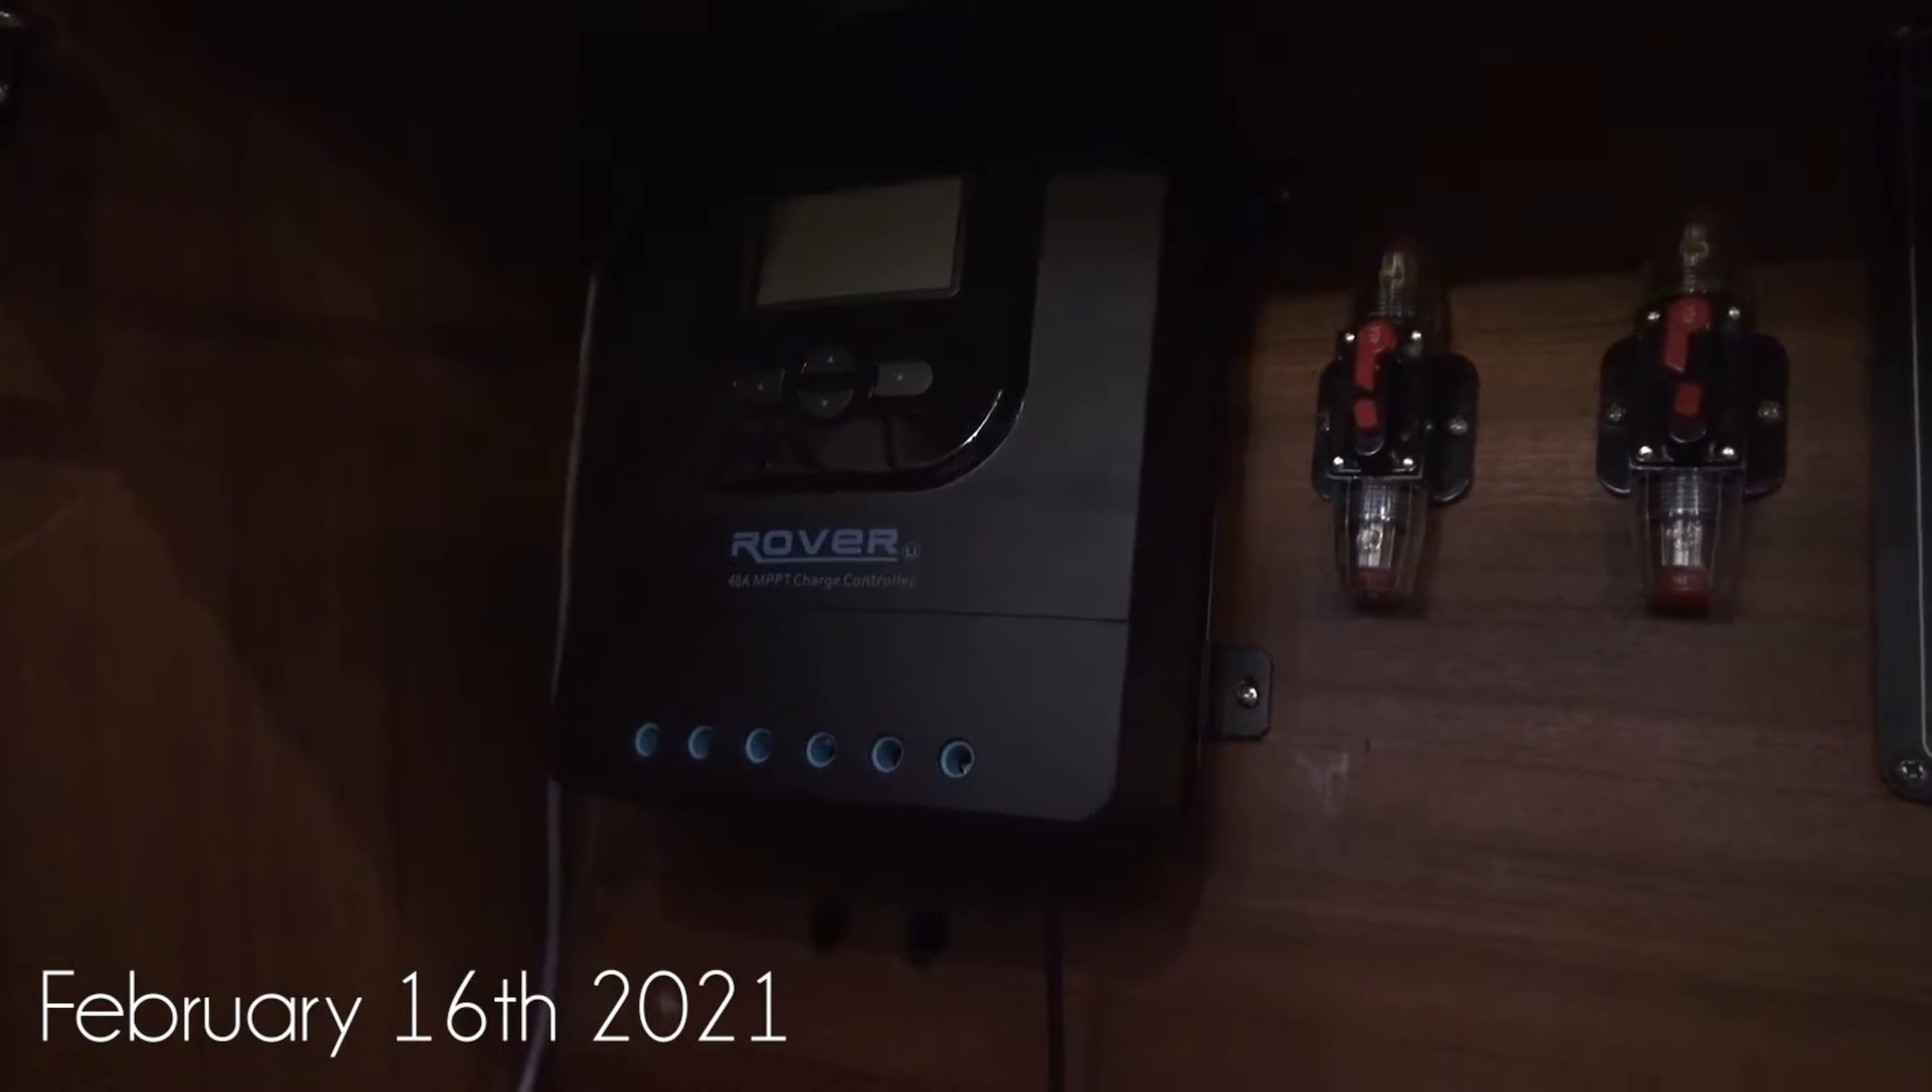I now have the Renogy rover mounted over there on the left.